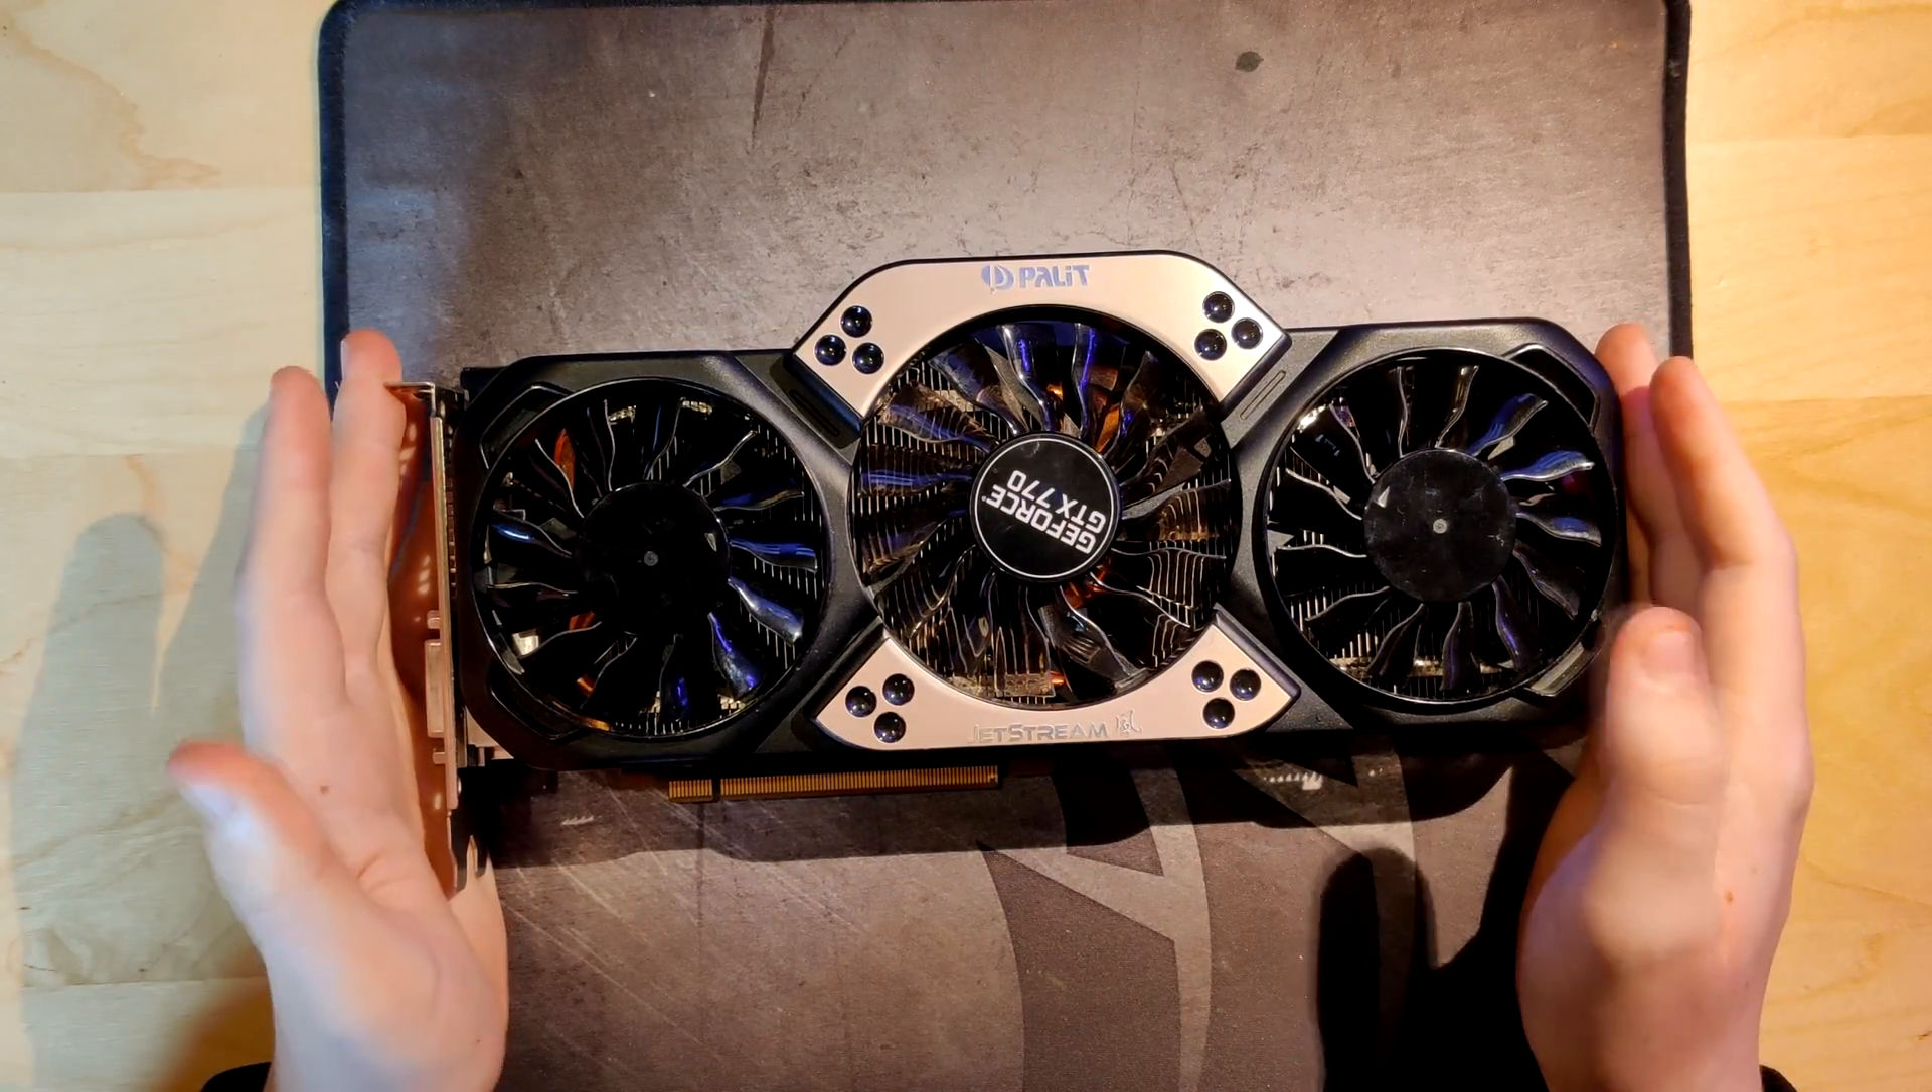So, the card is assembled again.